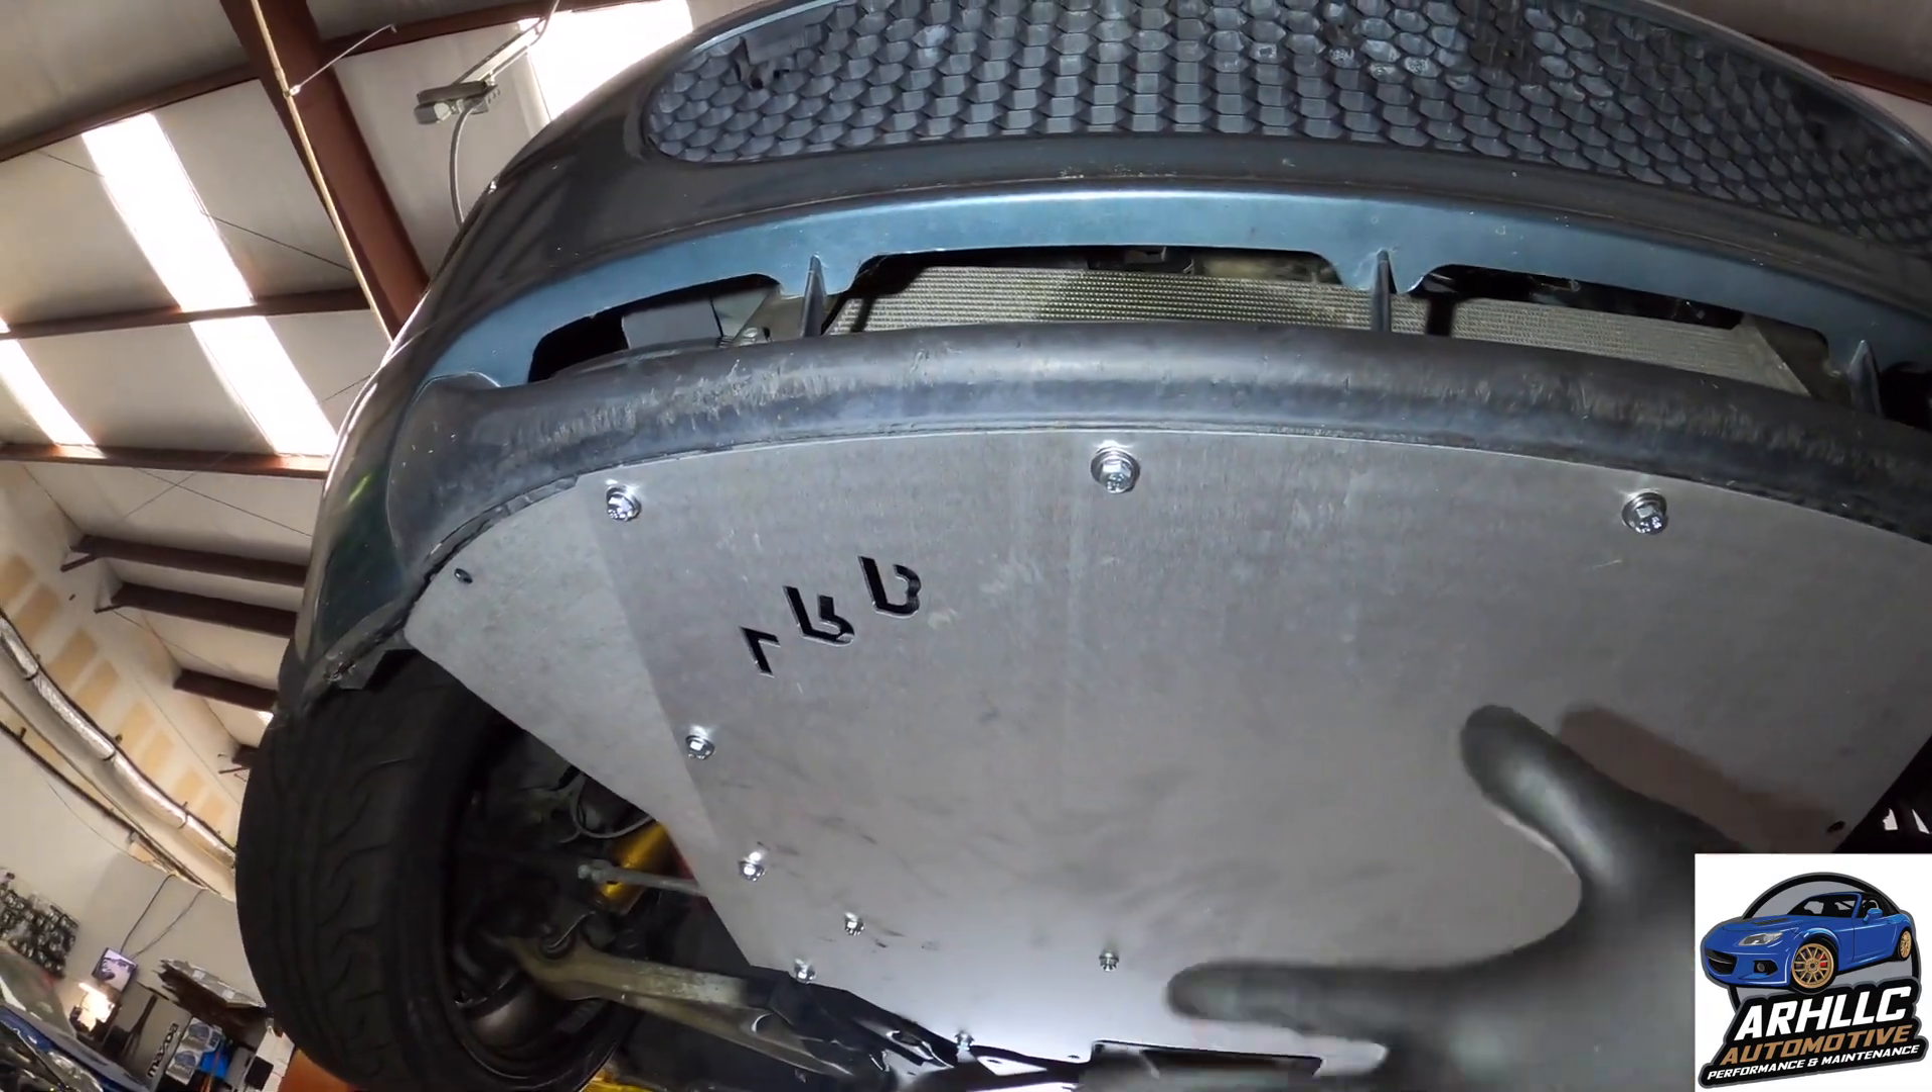The under tray is now installed.